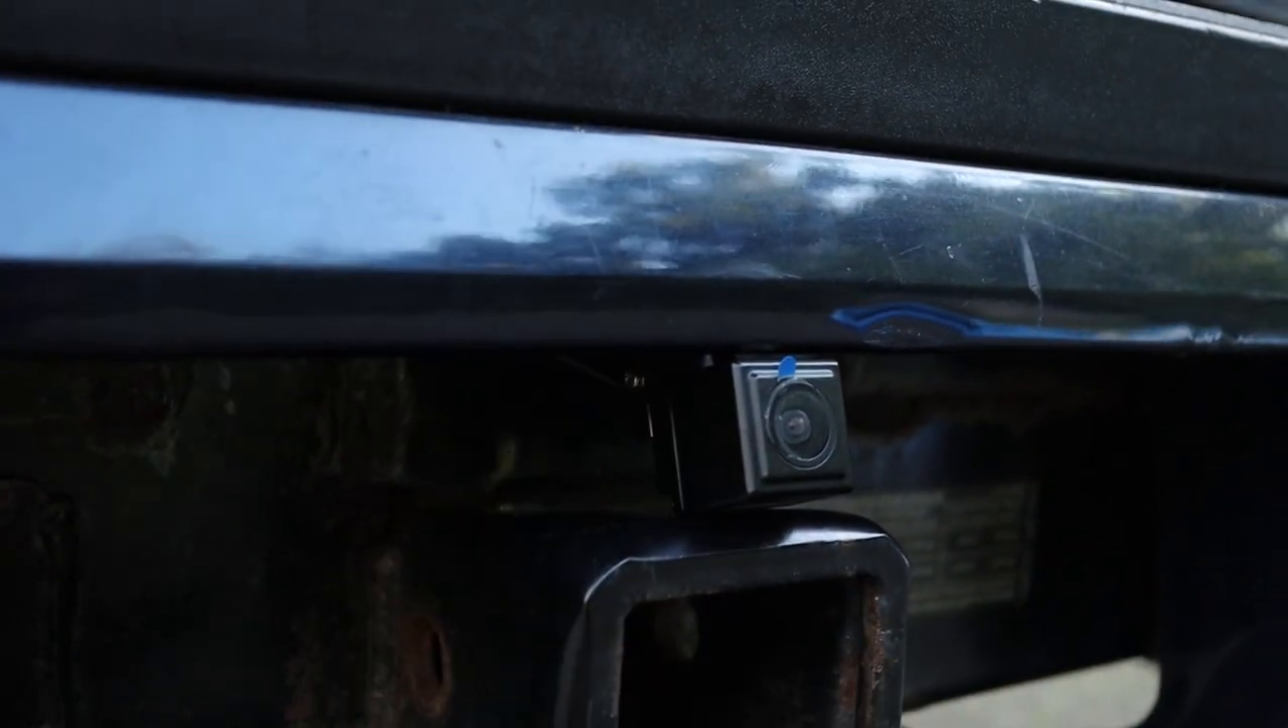I've got the camera mounted right above the hitch on the bottom of the bumper cover.